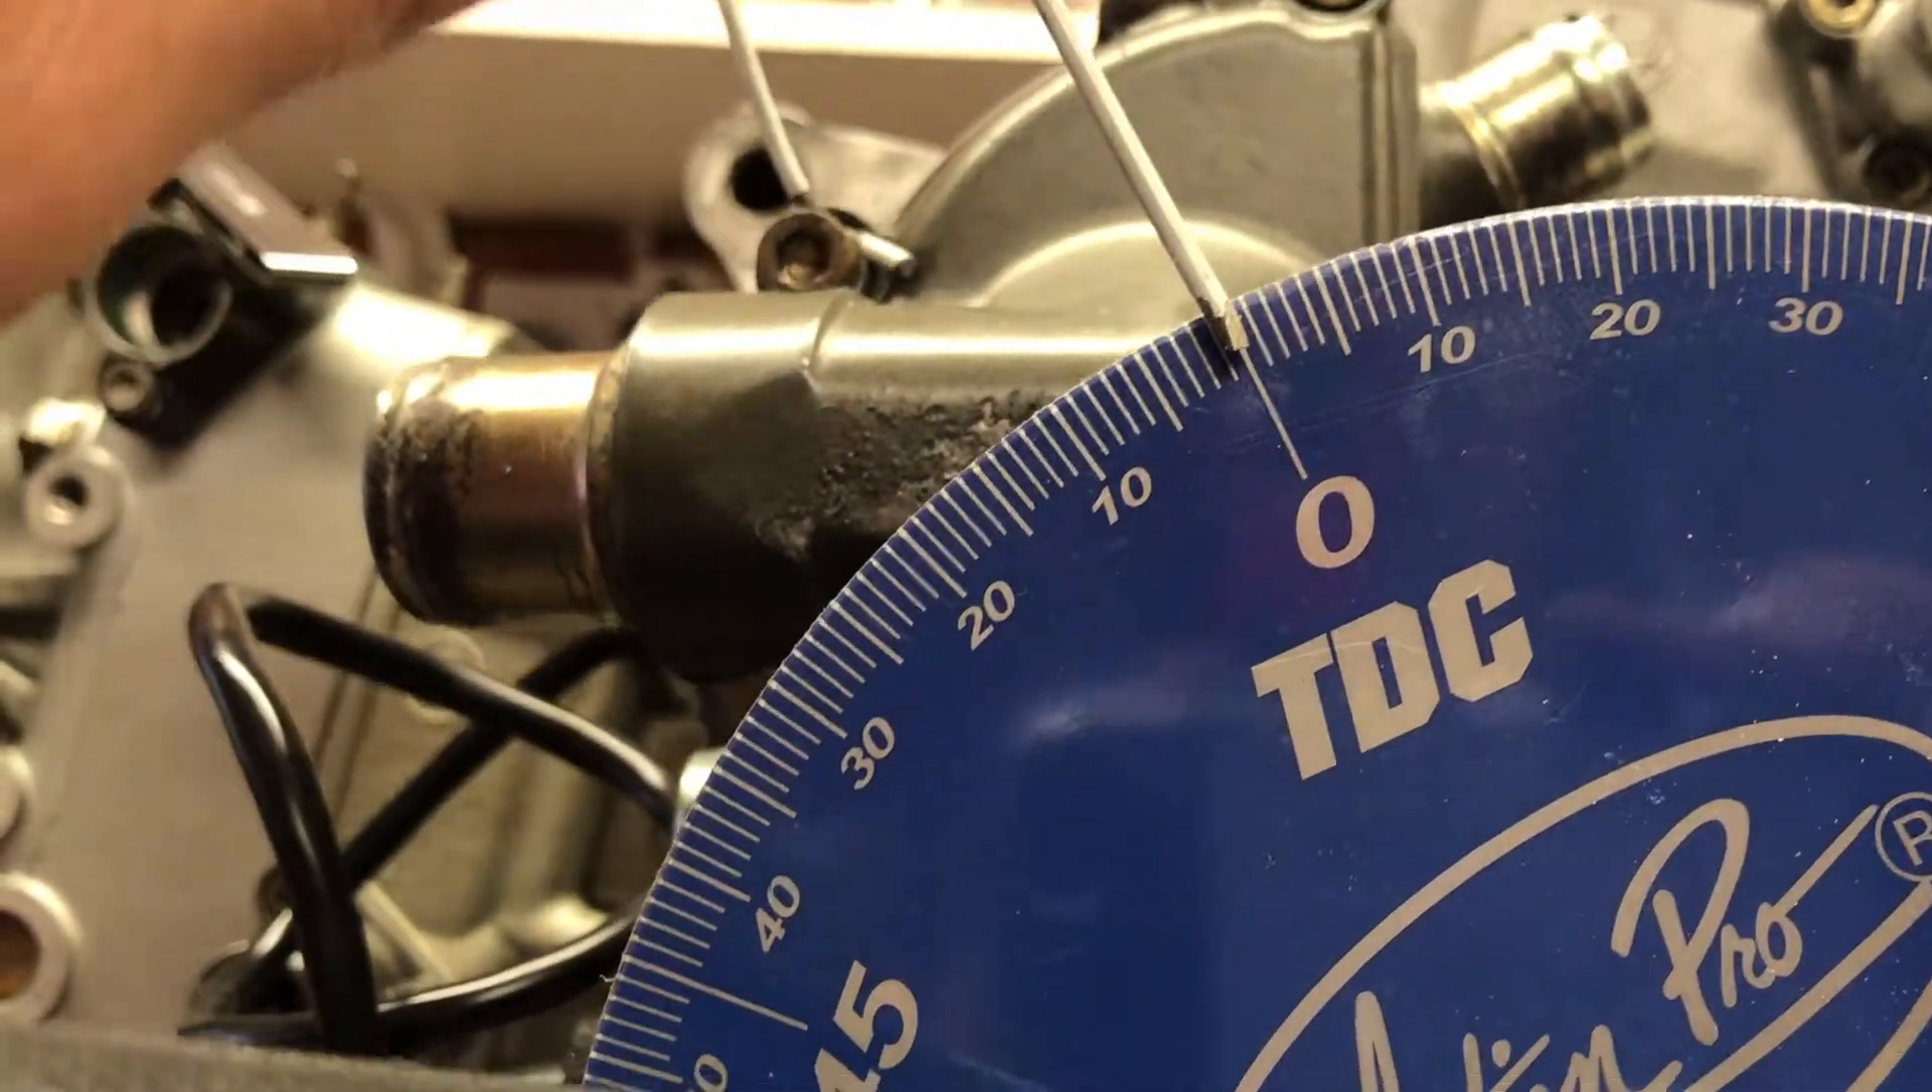I've adjusted the pointer so that it lines up with zero top dead center on the timing wheel.